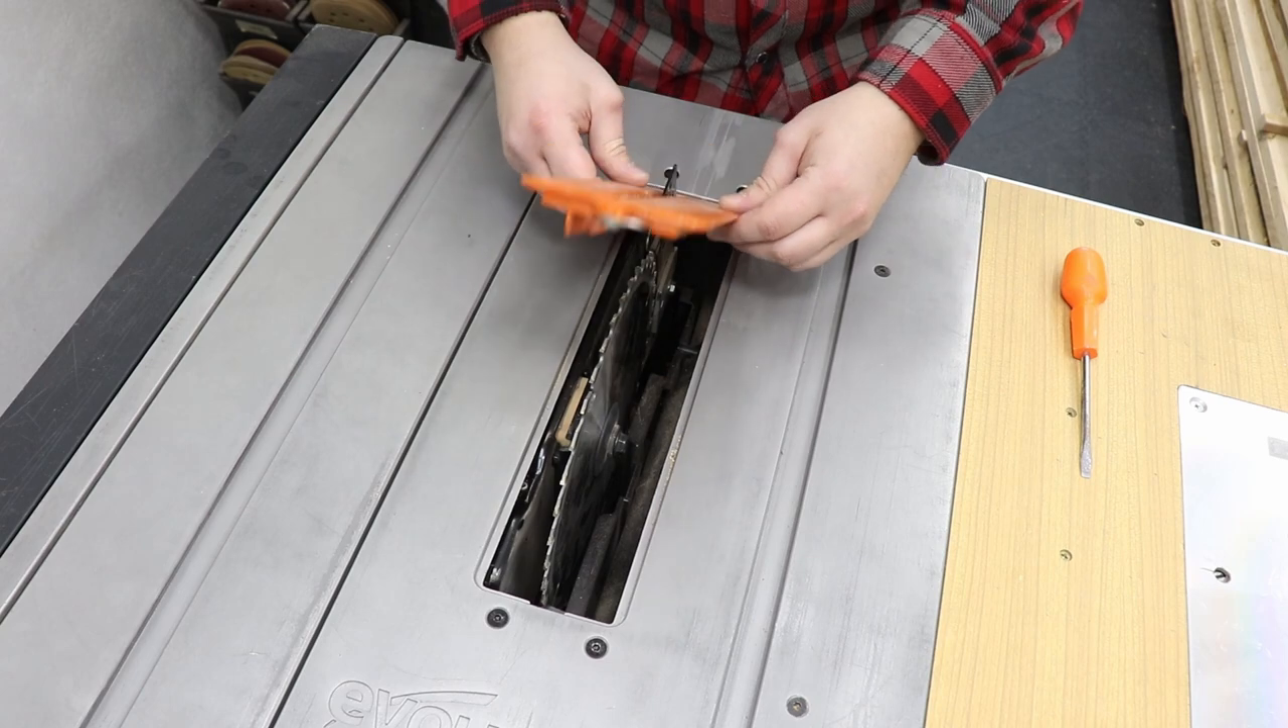And with the blade back on, we need to put back the clearance plate.